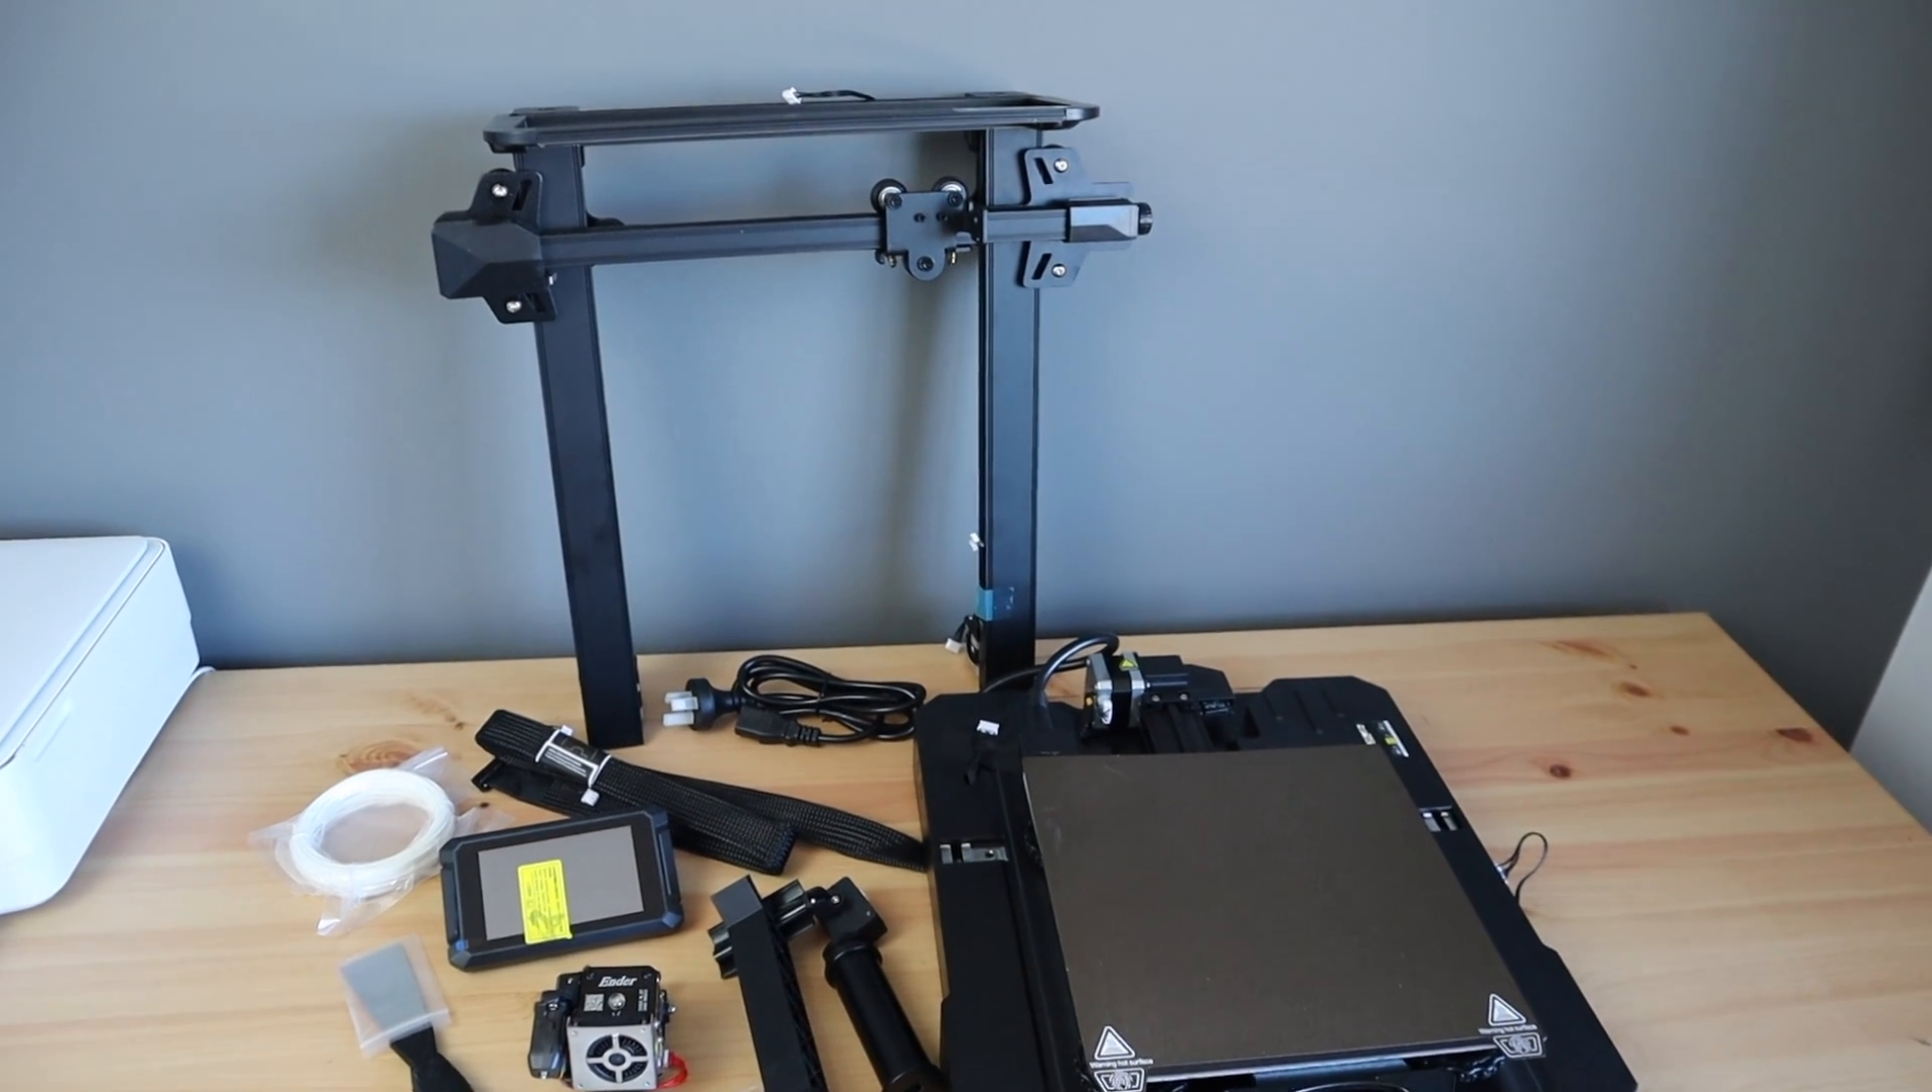The whole gantry is ready to be mounted onto the base and then you just need to mount the extruder, add the display and add the filament holder.